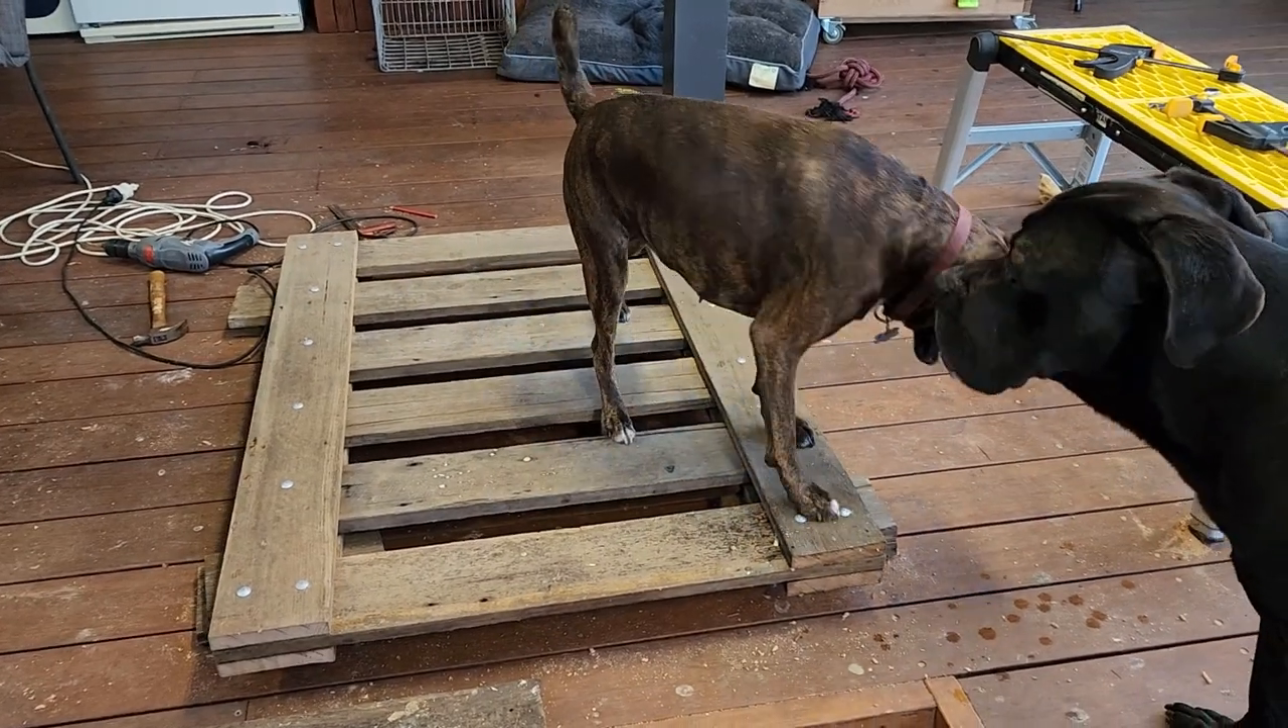So I've finished bolting the gate frame together the main parts.